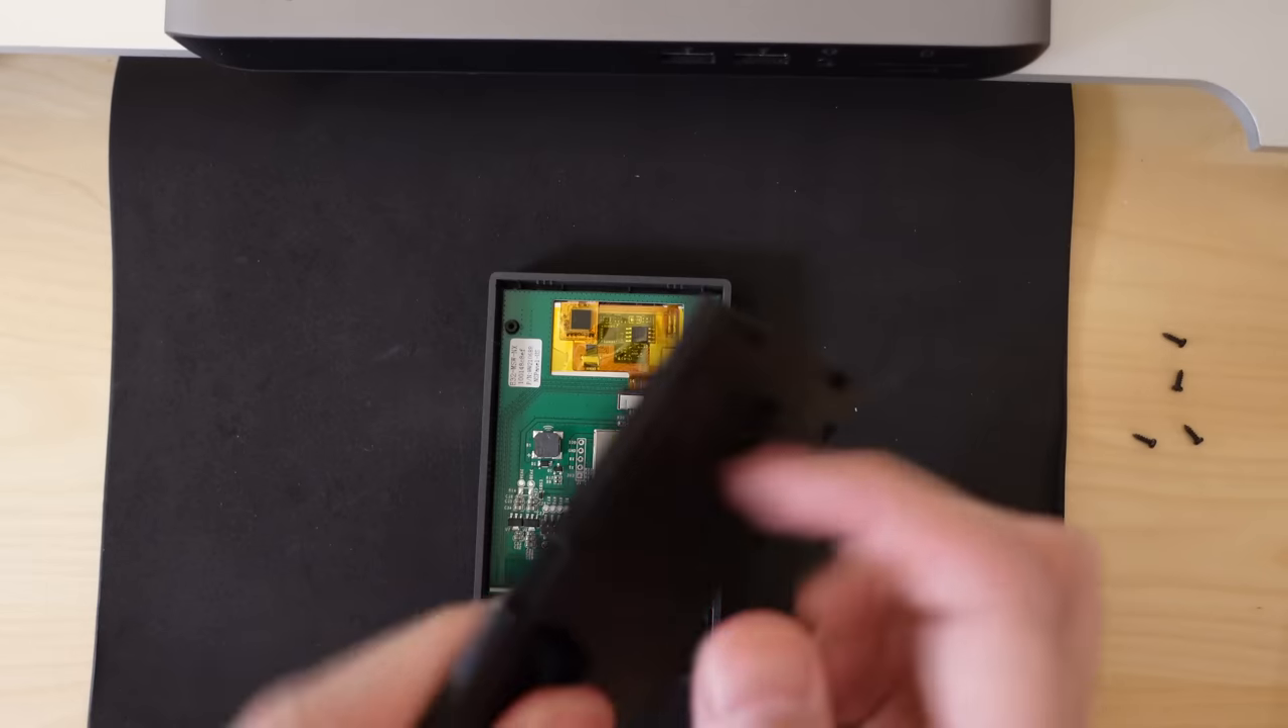With those four small Phillips screws removed this plastic piece just comes right off the back and that exposes the circuit board.